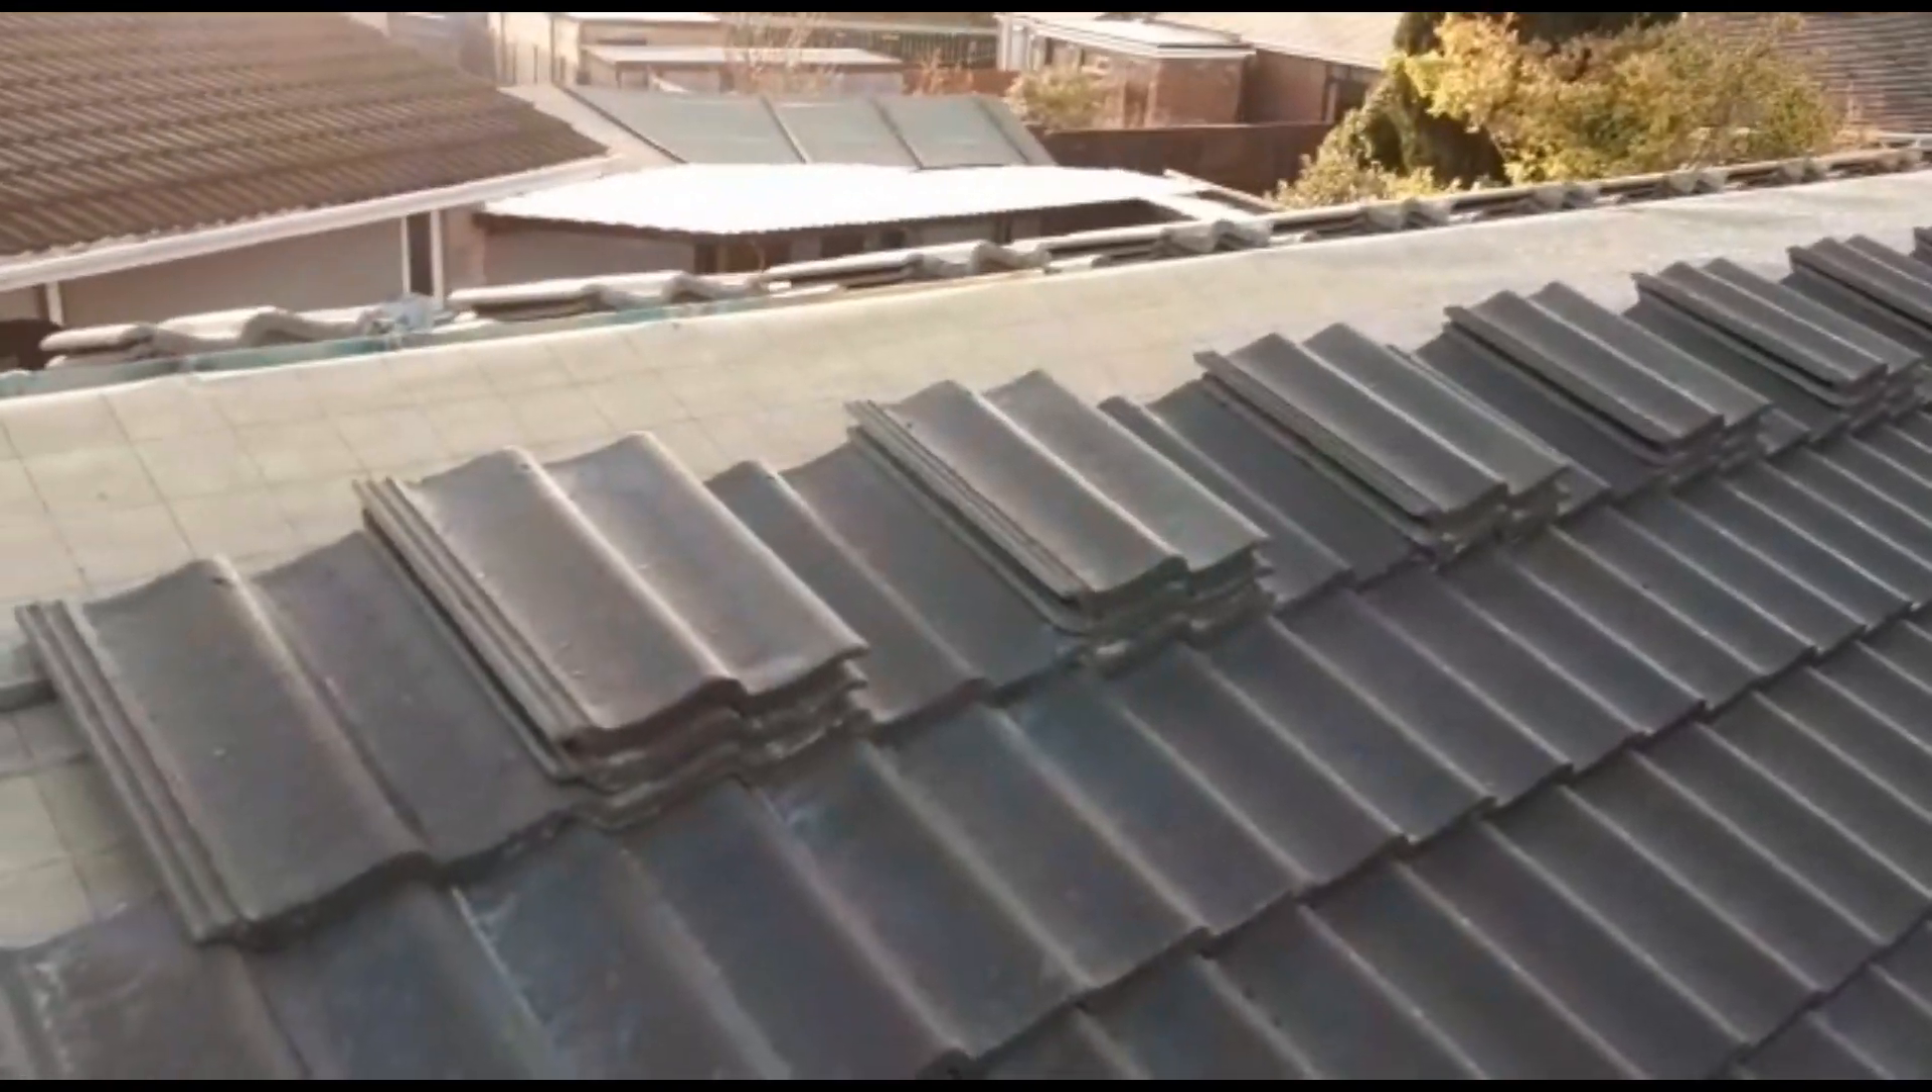I've got the dry ridge system to put on, so I can't do the tops yet.